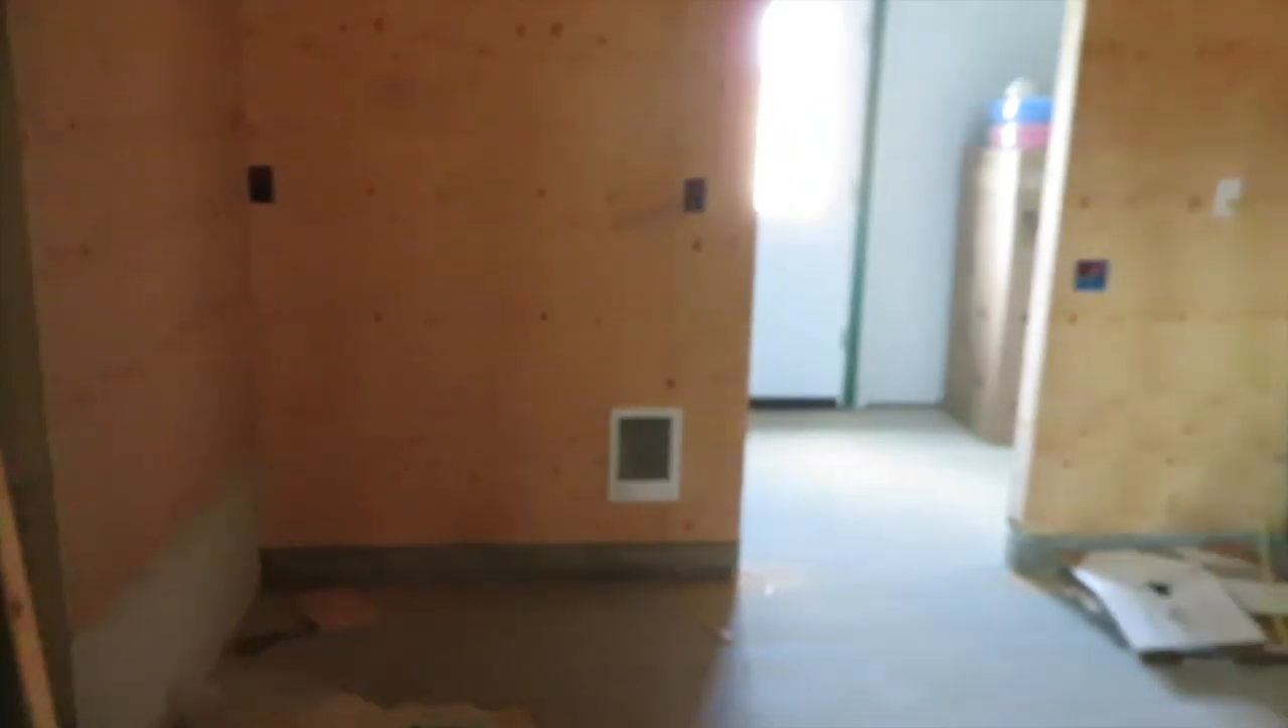We finally have the plywood up.